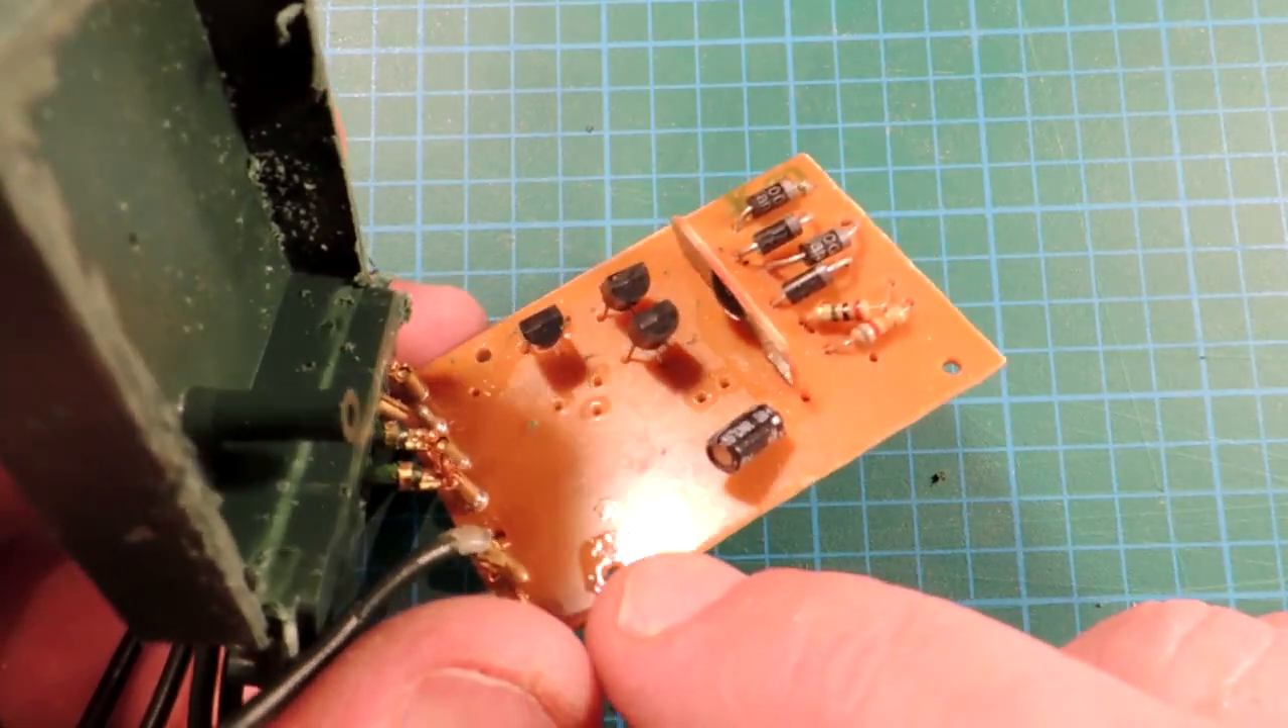Obviously, this is the protective enclosures removed.